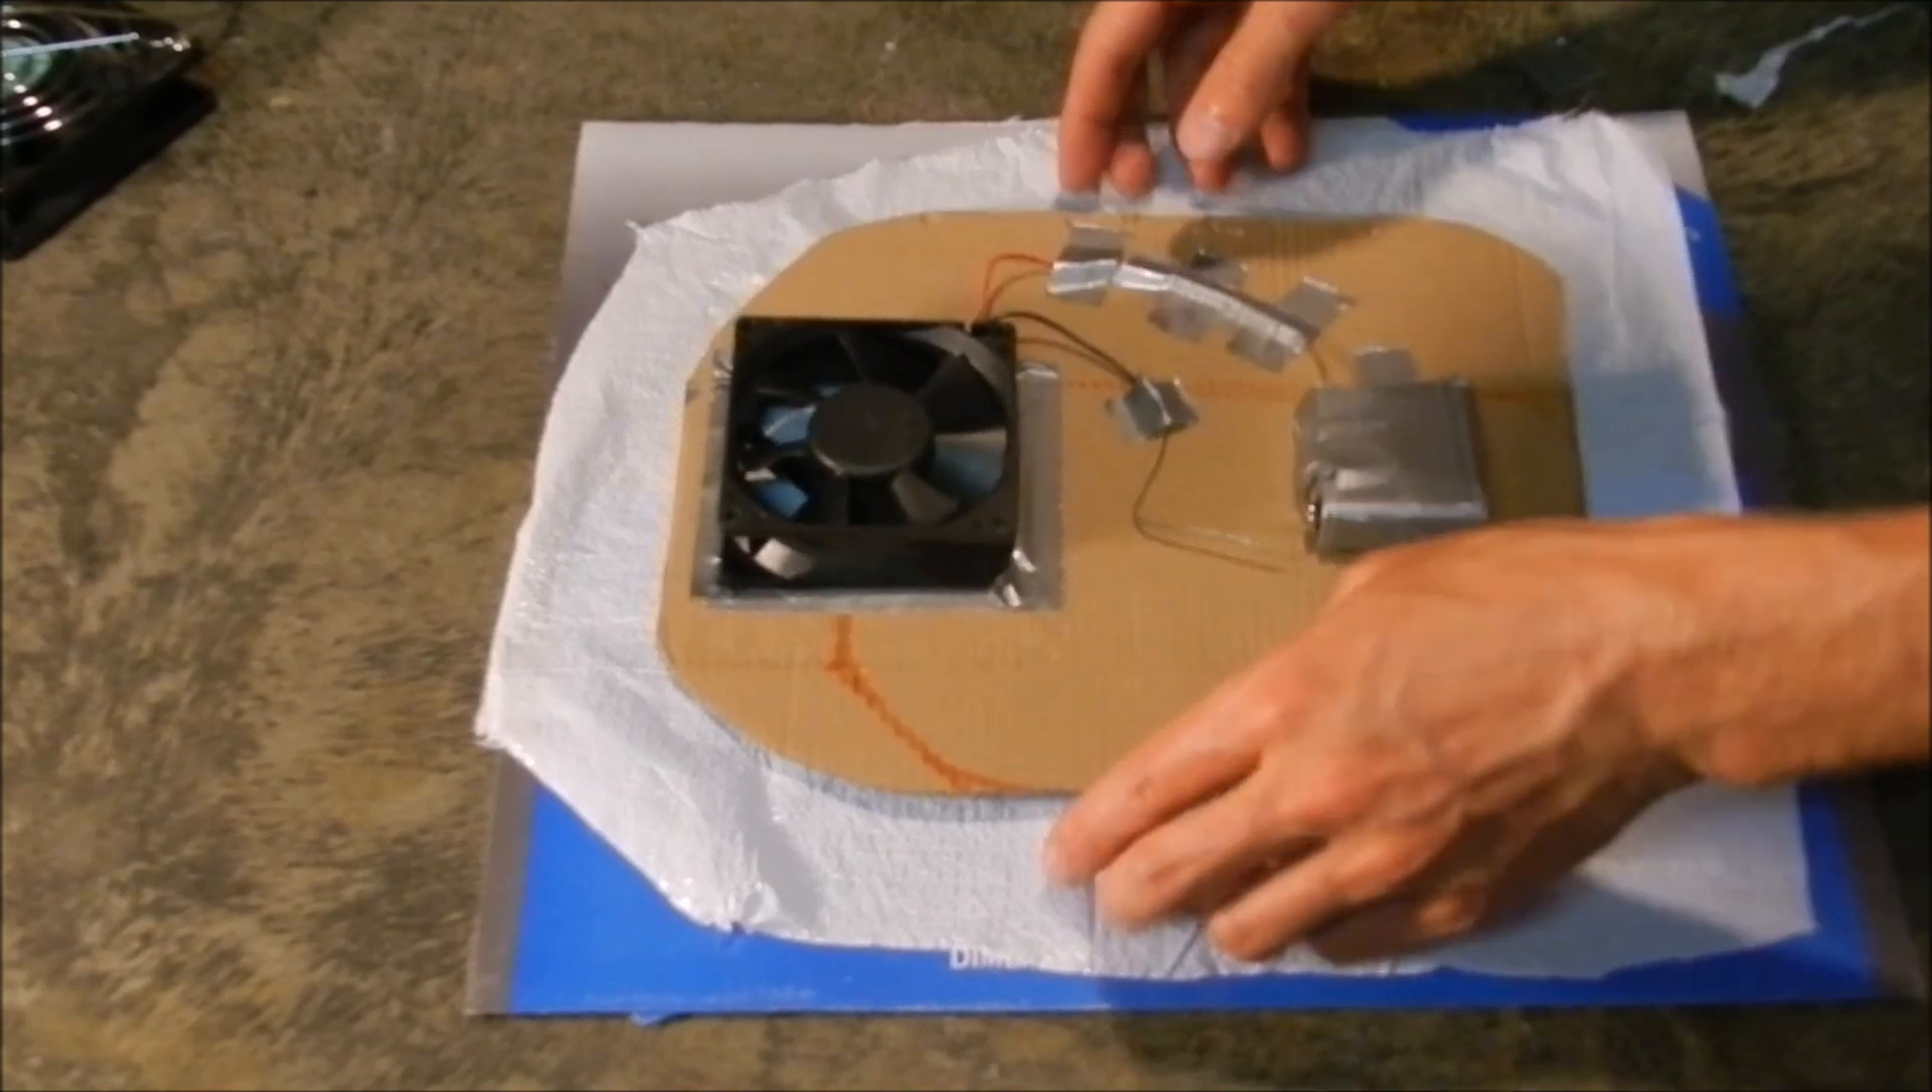So now you can see I've got this skirt here. The craft sits in the middle of it.